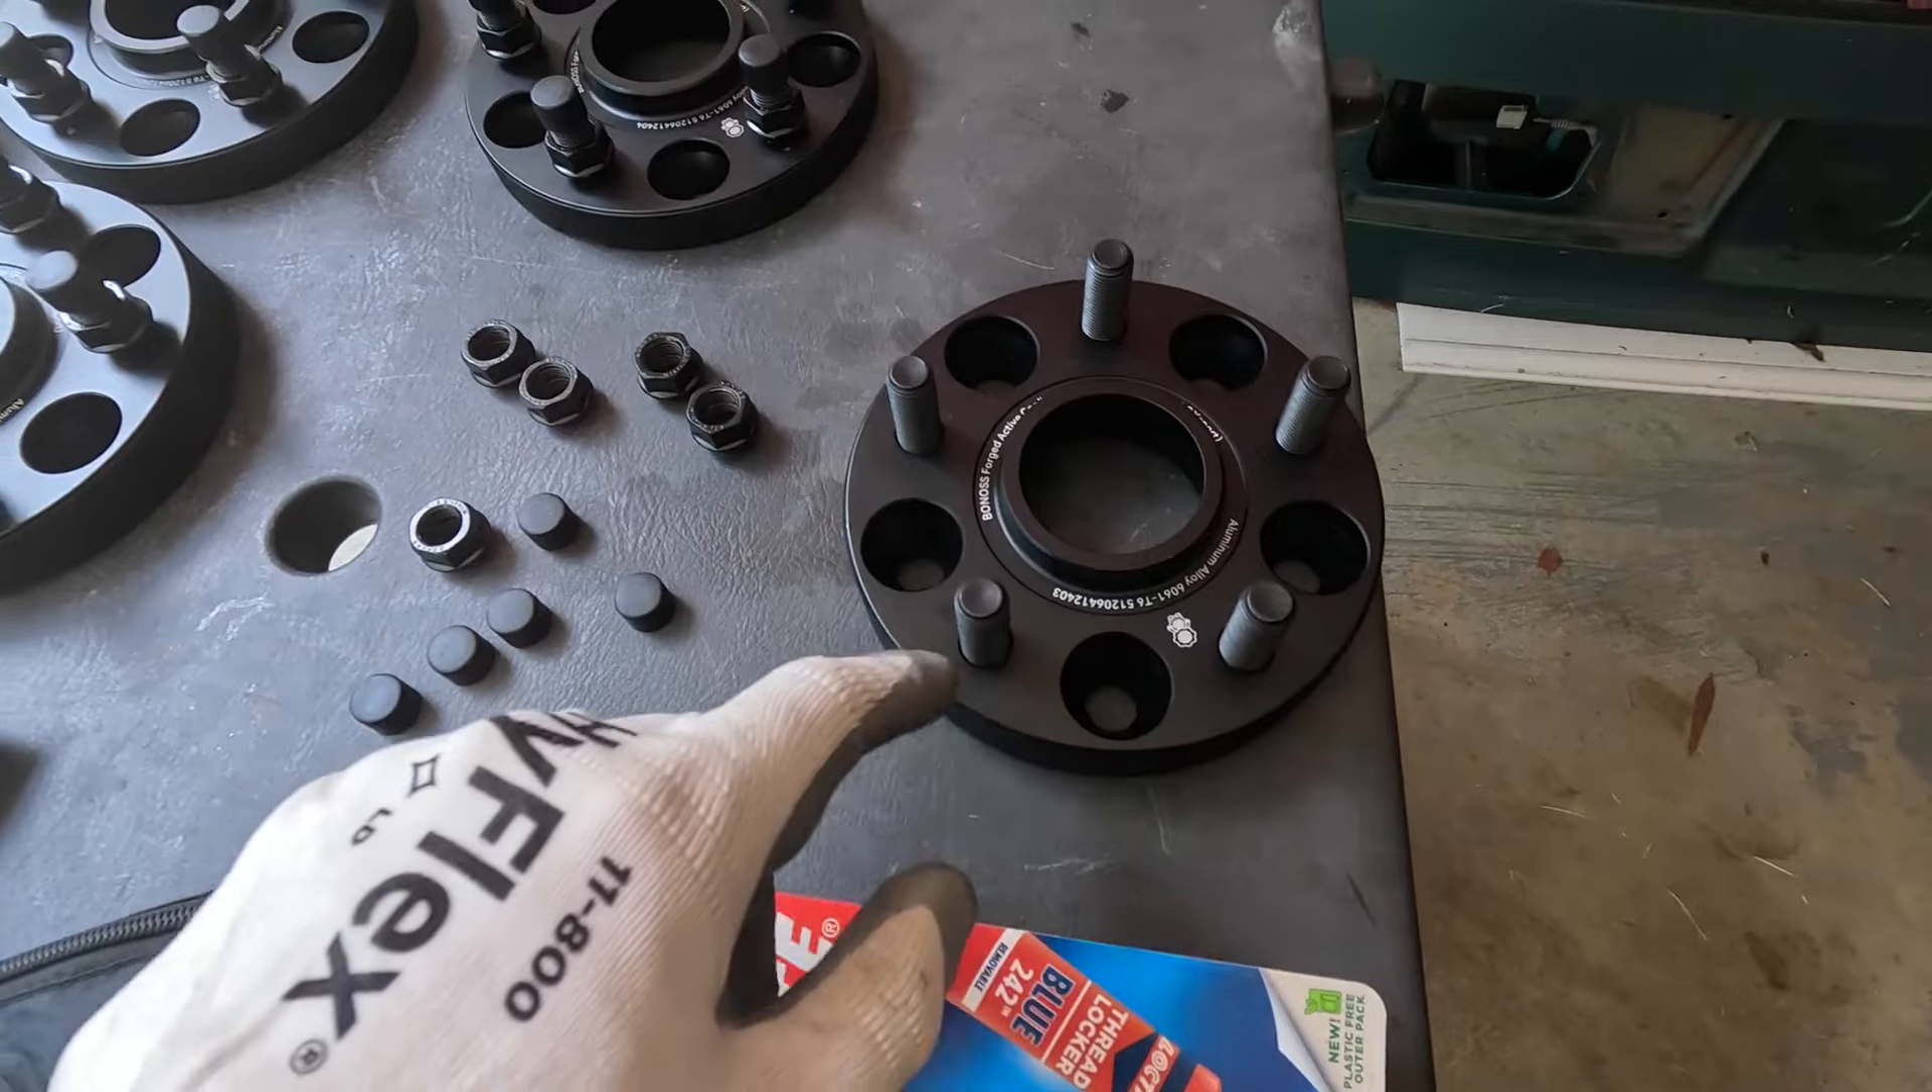So this is the 25 millimeter wheel spacer from Bonos and I went ahead and took off the nuts and the rubber caps.